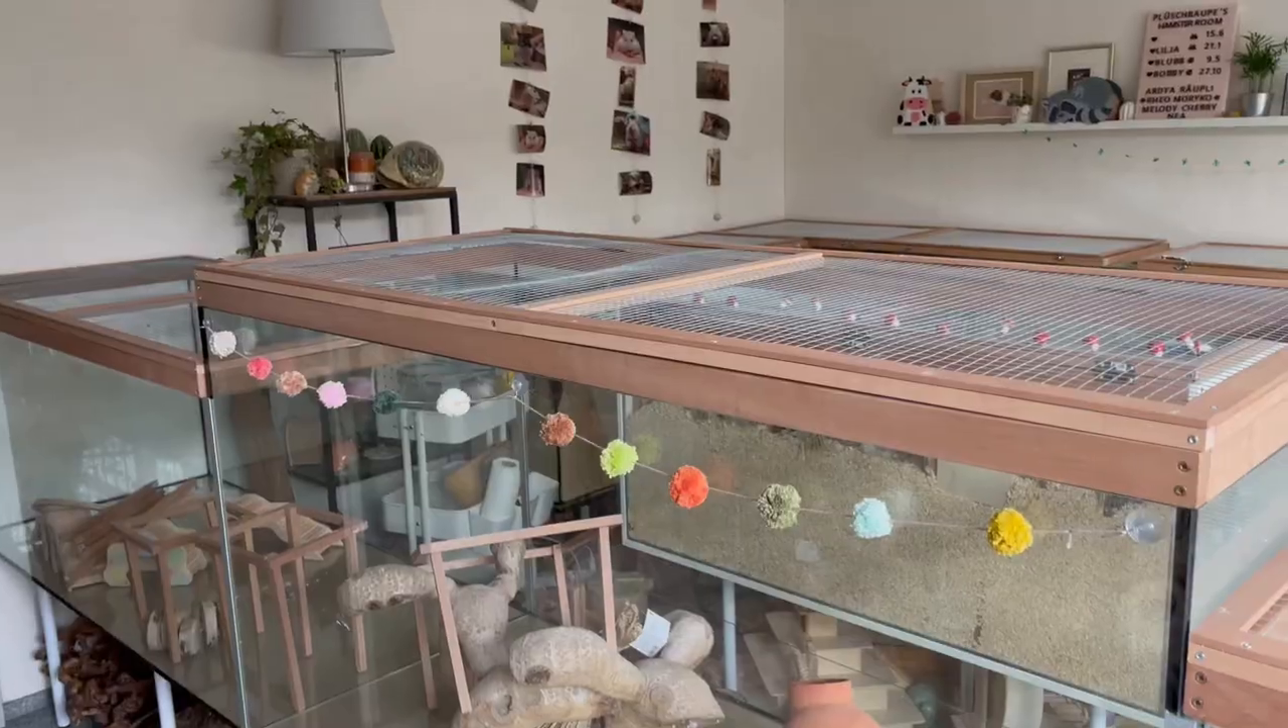This is what the lid looks like all finished. I just set it on the glass.